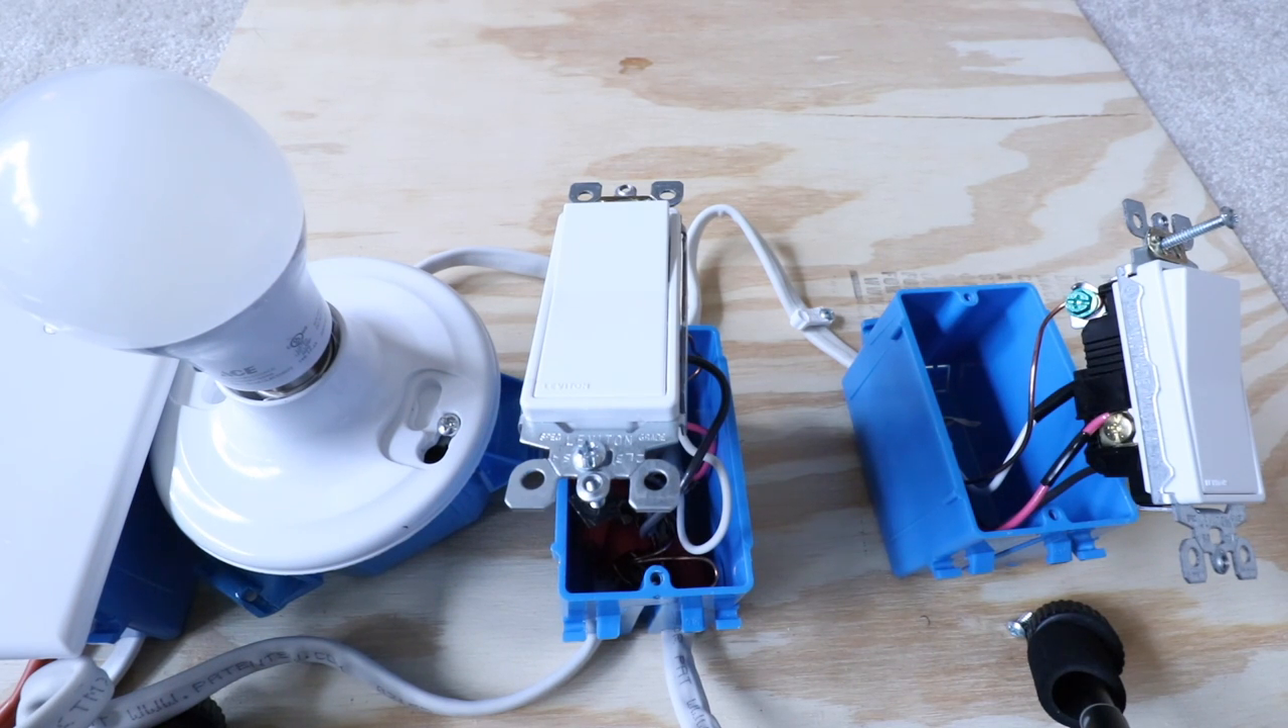Now we've got both switches removed from the junction boxes so we can inspect the wiring.